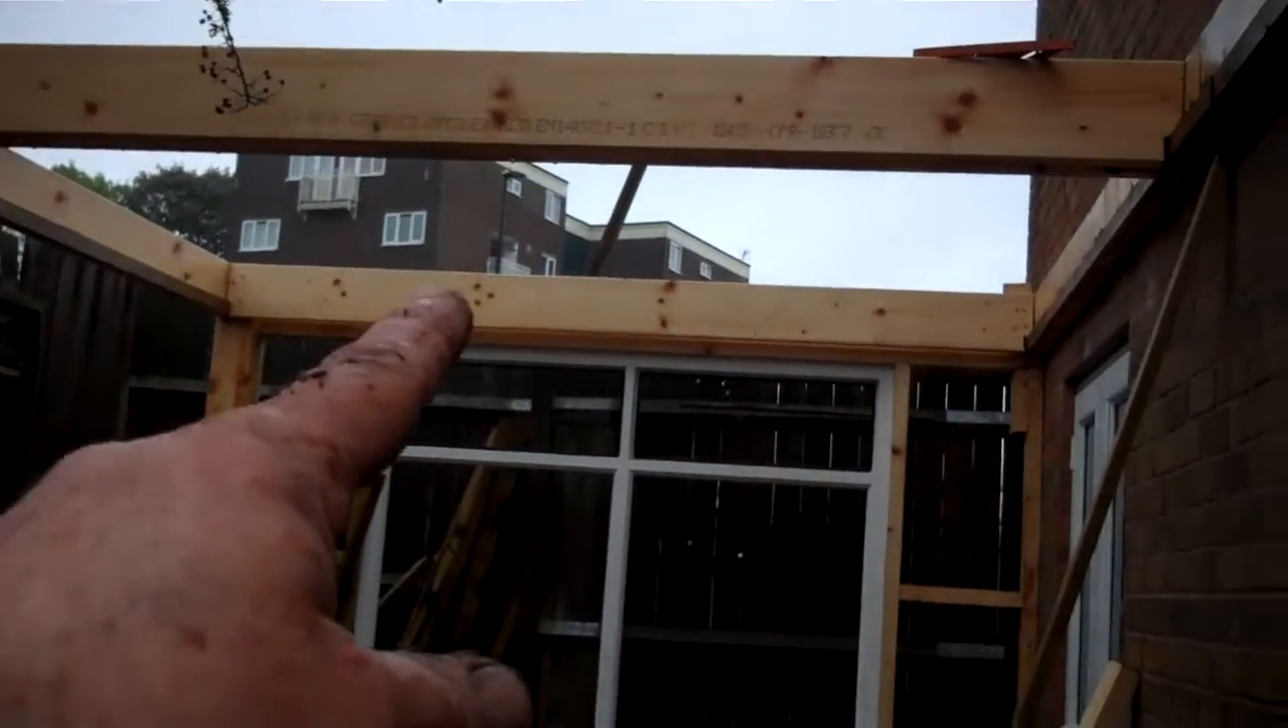As you can see we've got the wall plate up, centre beams in.